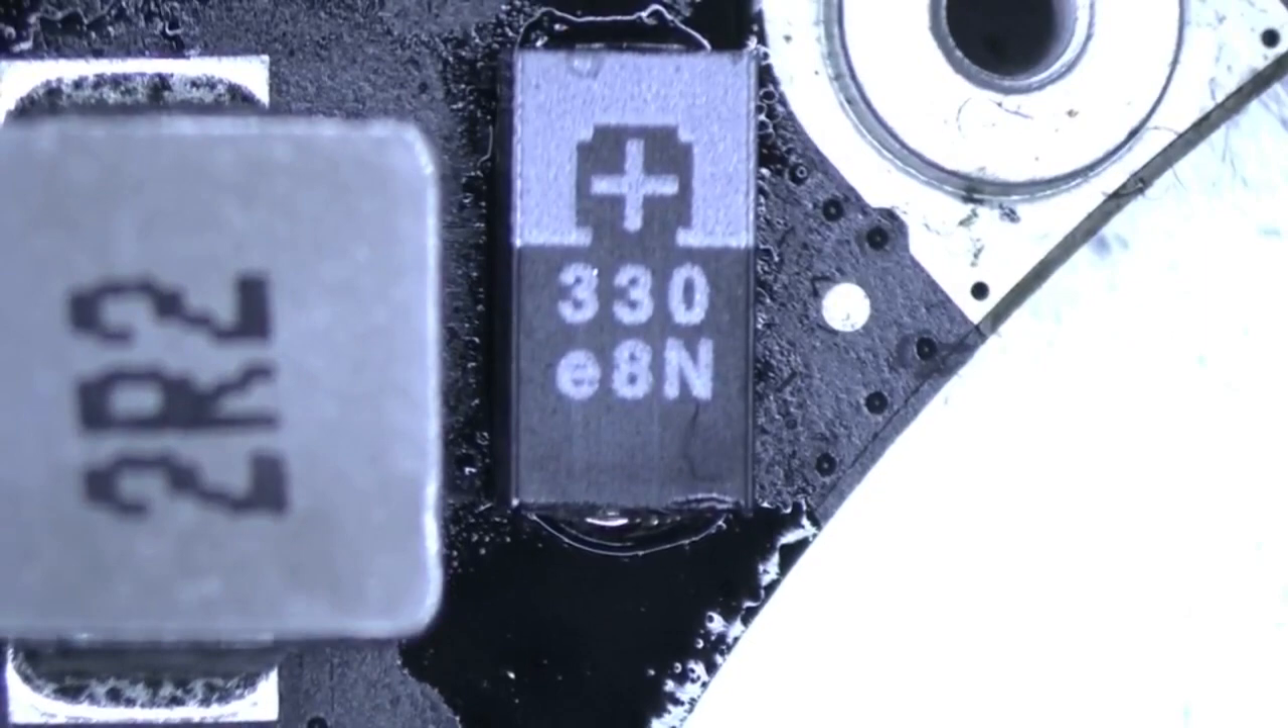All right and there we go we have the replacement capacitor in place.